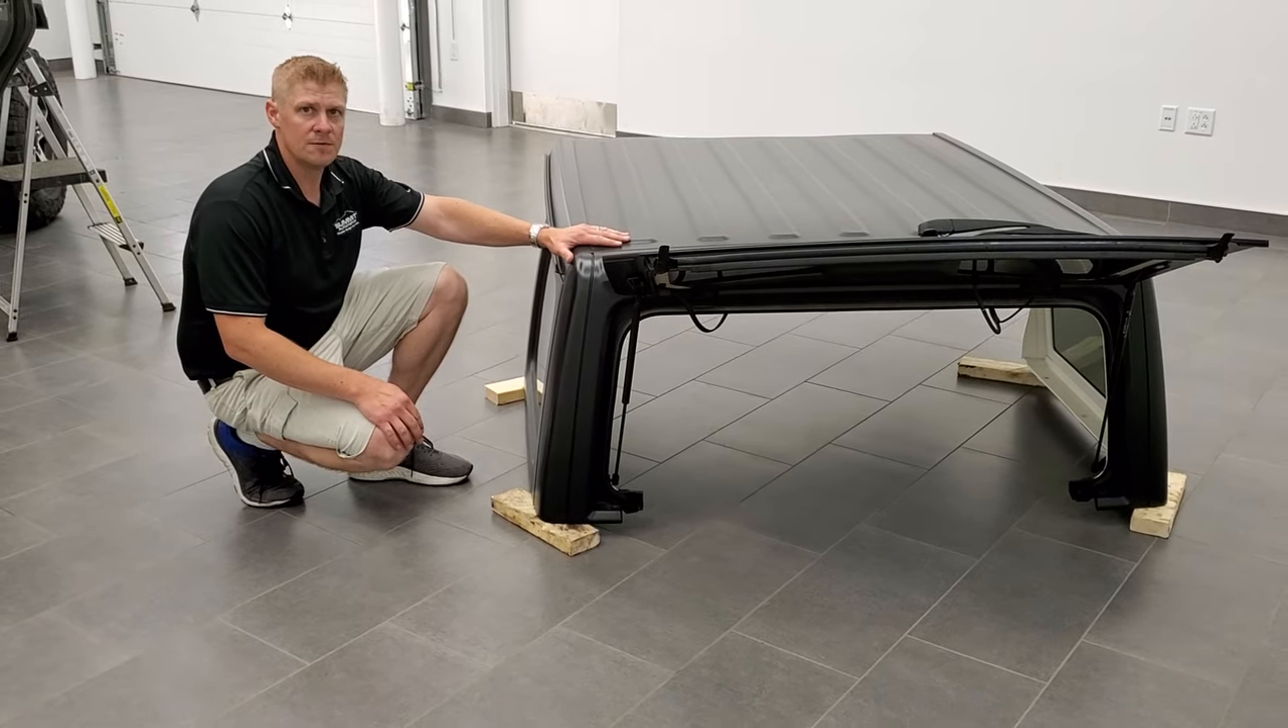And now you have your hardtop off.